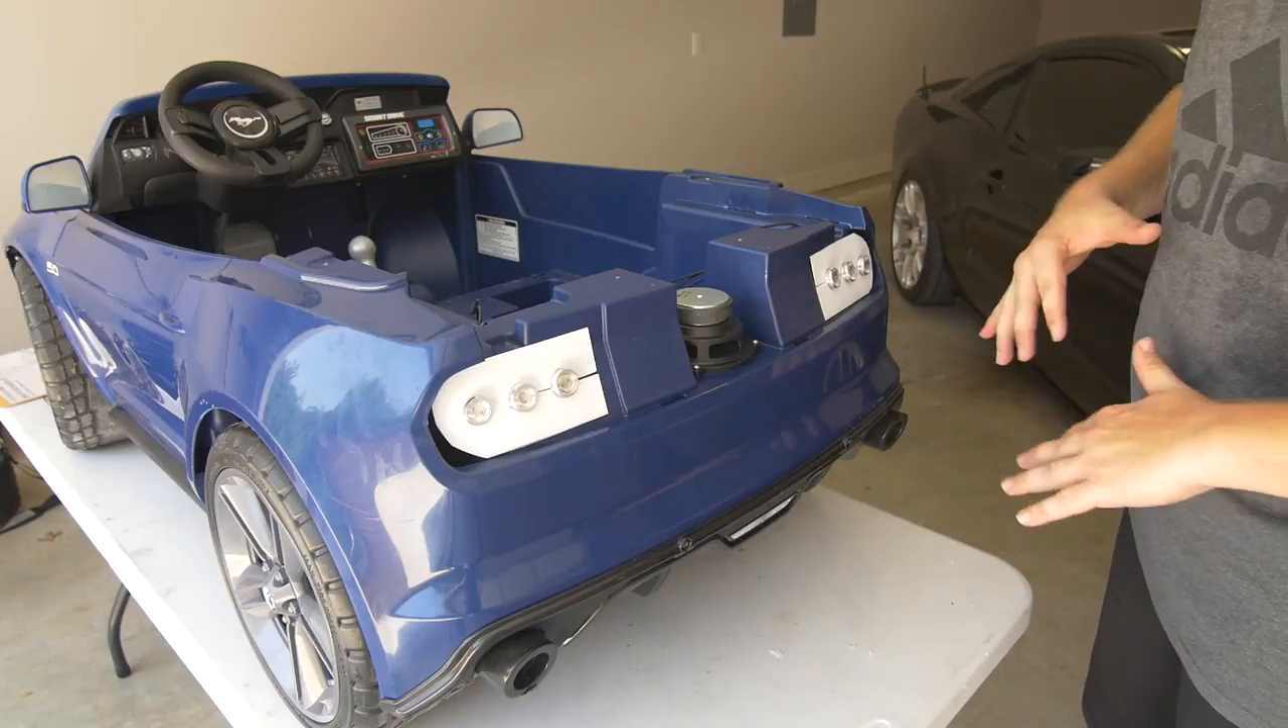With the taillights installed, it's time to move on to our underglow.